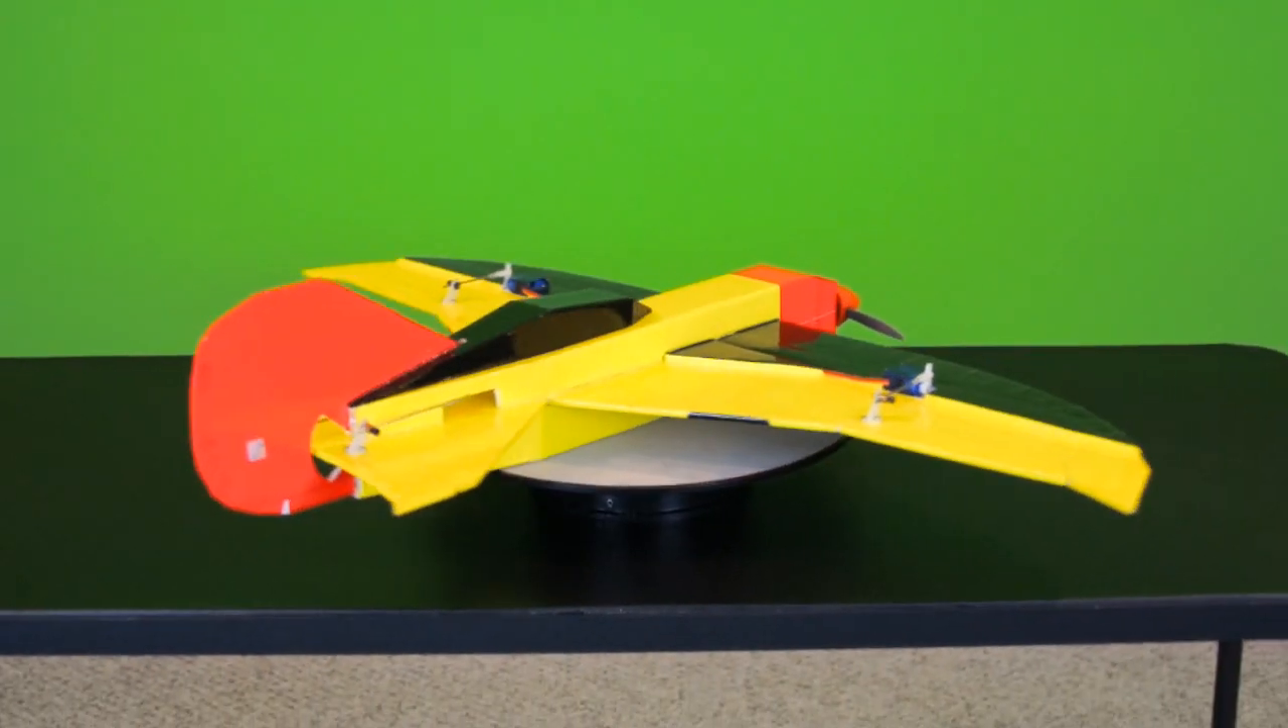All right guys I got the plane all fully assembled here and this is just a quick look at how it looks now that it's all put together.